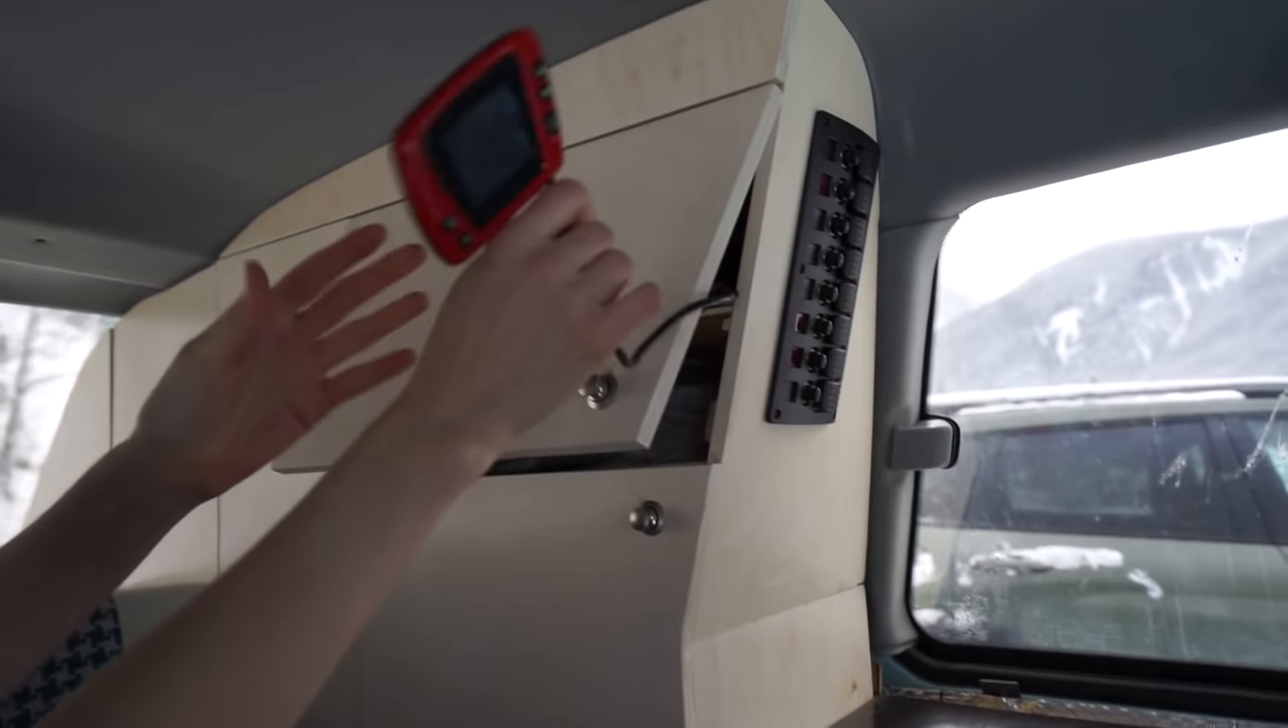There is a controller that we haven't permanently installed yet.